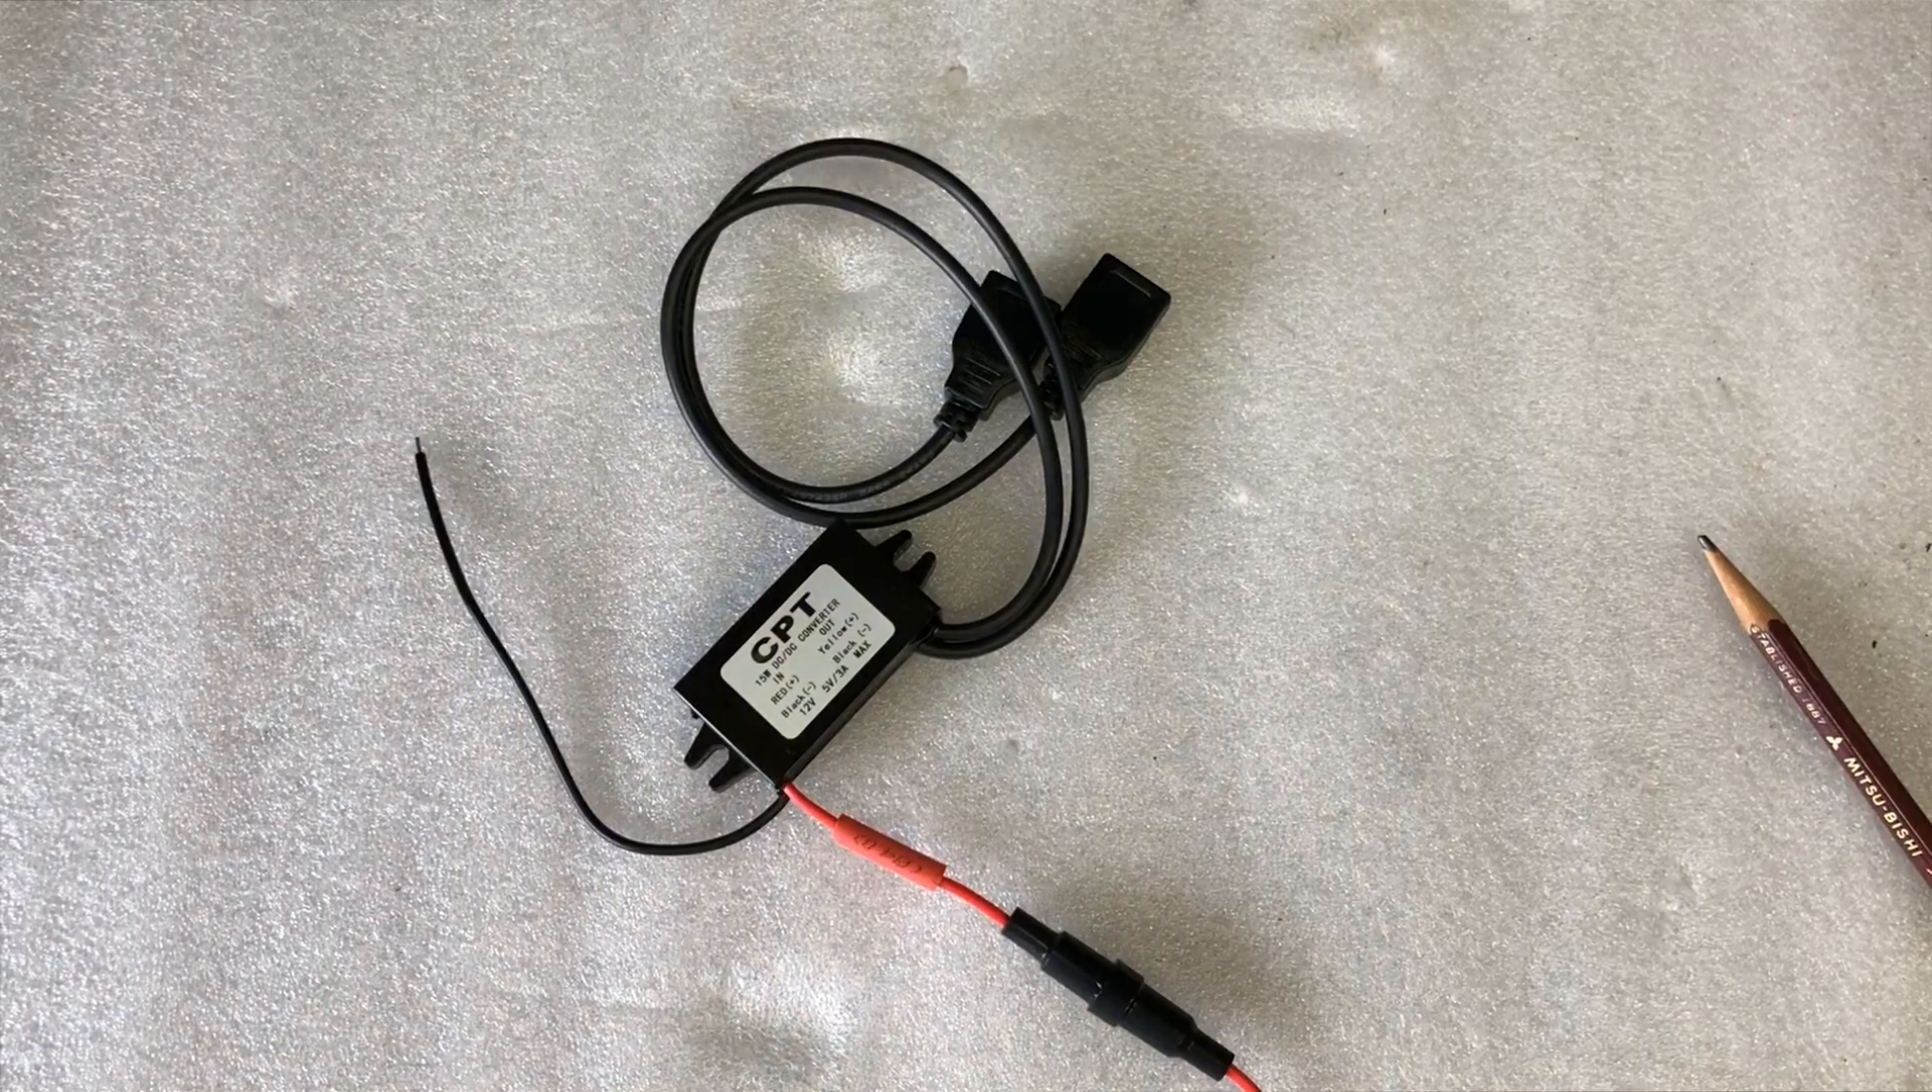And then we have our inline fuse installed.